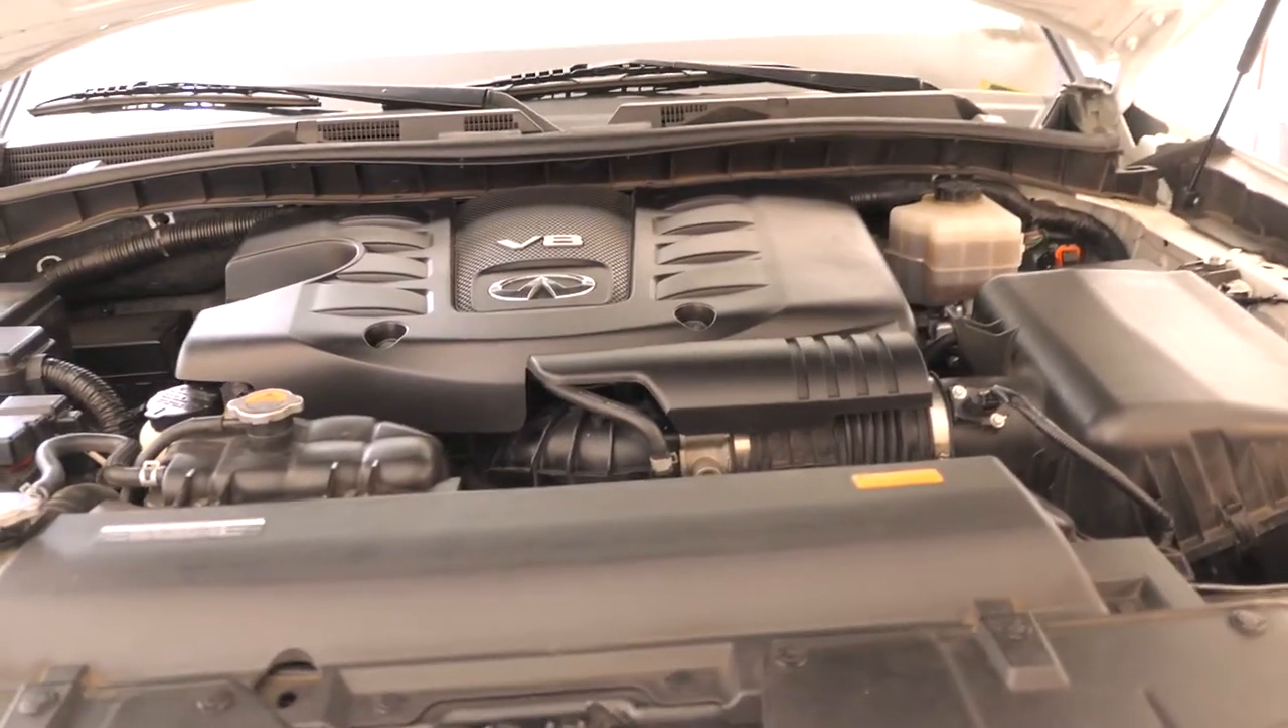So I went ahead and put the plastic cover back on while it was running.